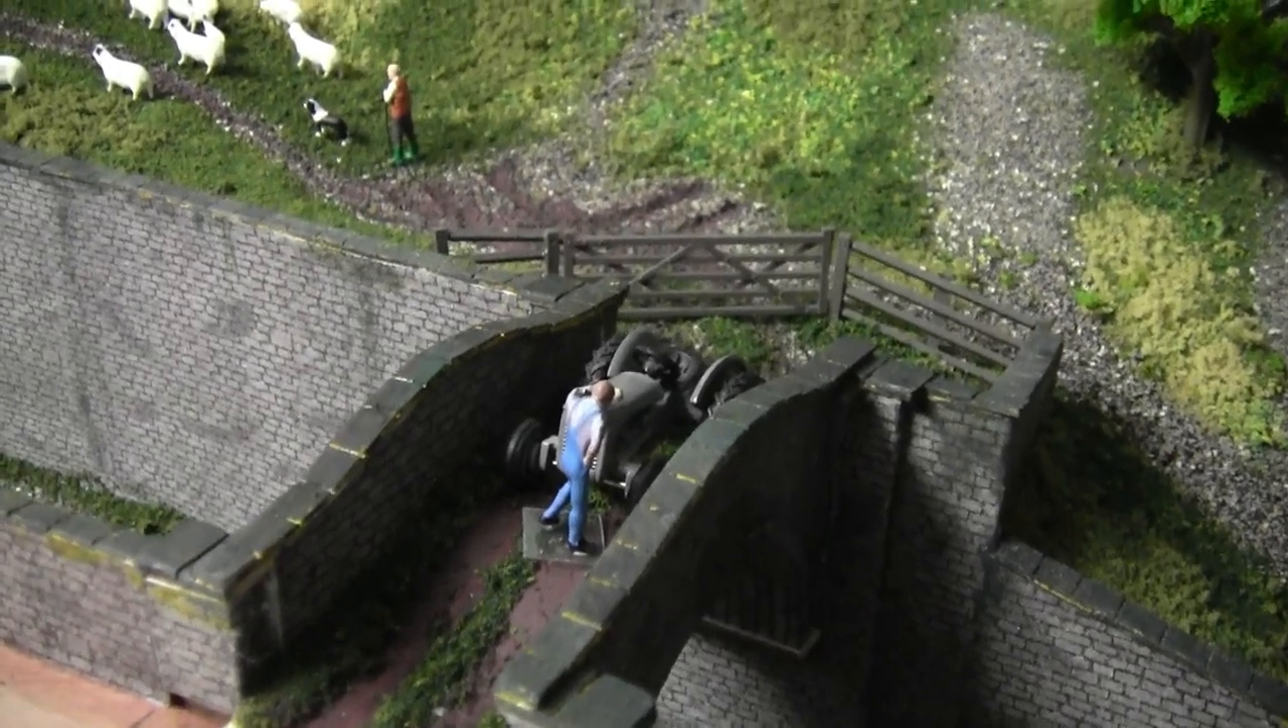And I've added a small fence across there with a gate and the farmer is still not happy.